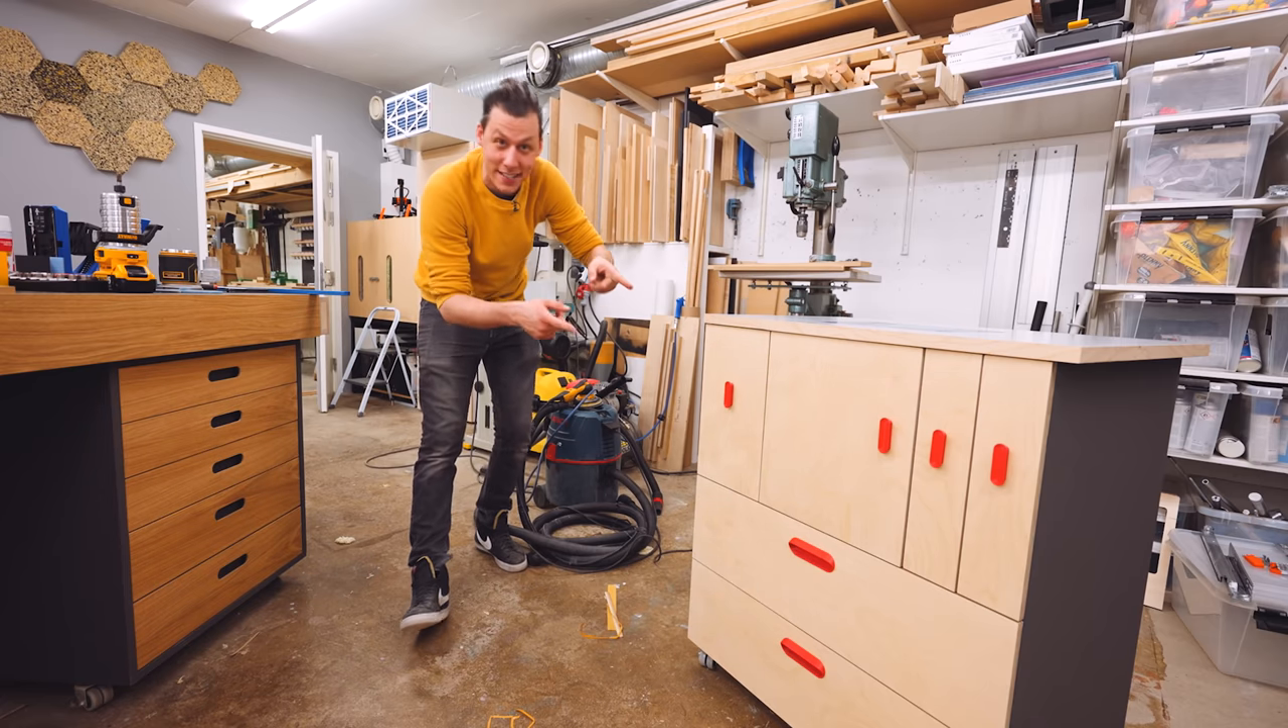Sure looks a whole lot more finished with the handles attached.